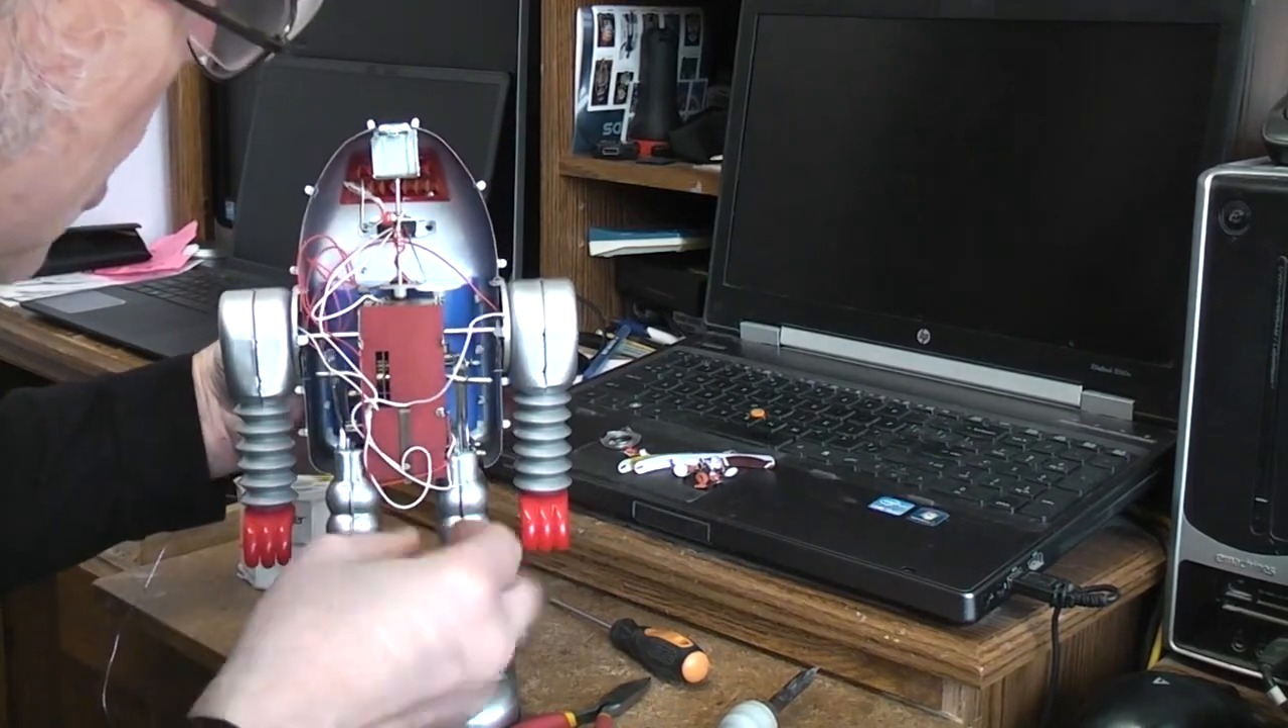I'm going to leave the rest of the wires hanging right now.